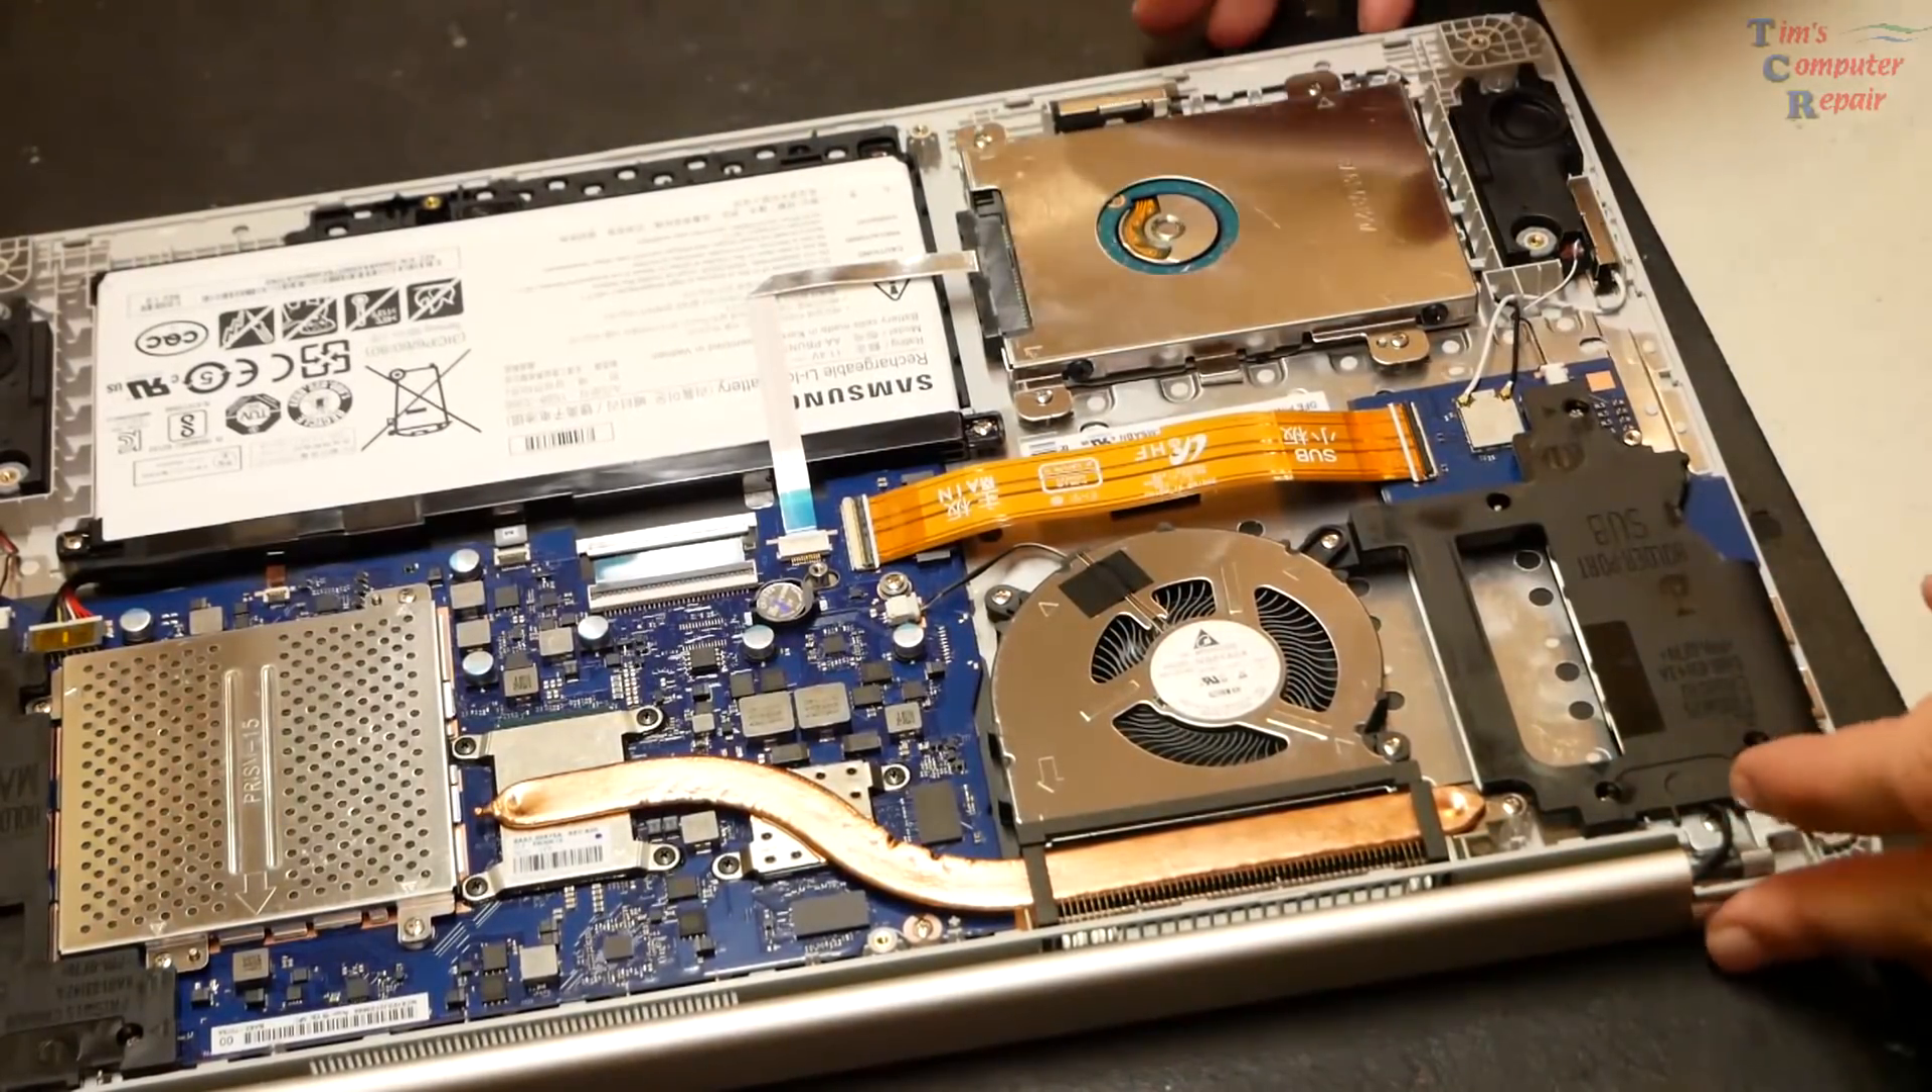As you can see nice and gently done and the back cover comes off and that exposes the components of the computer.